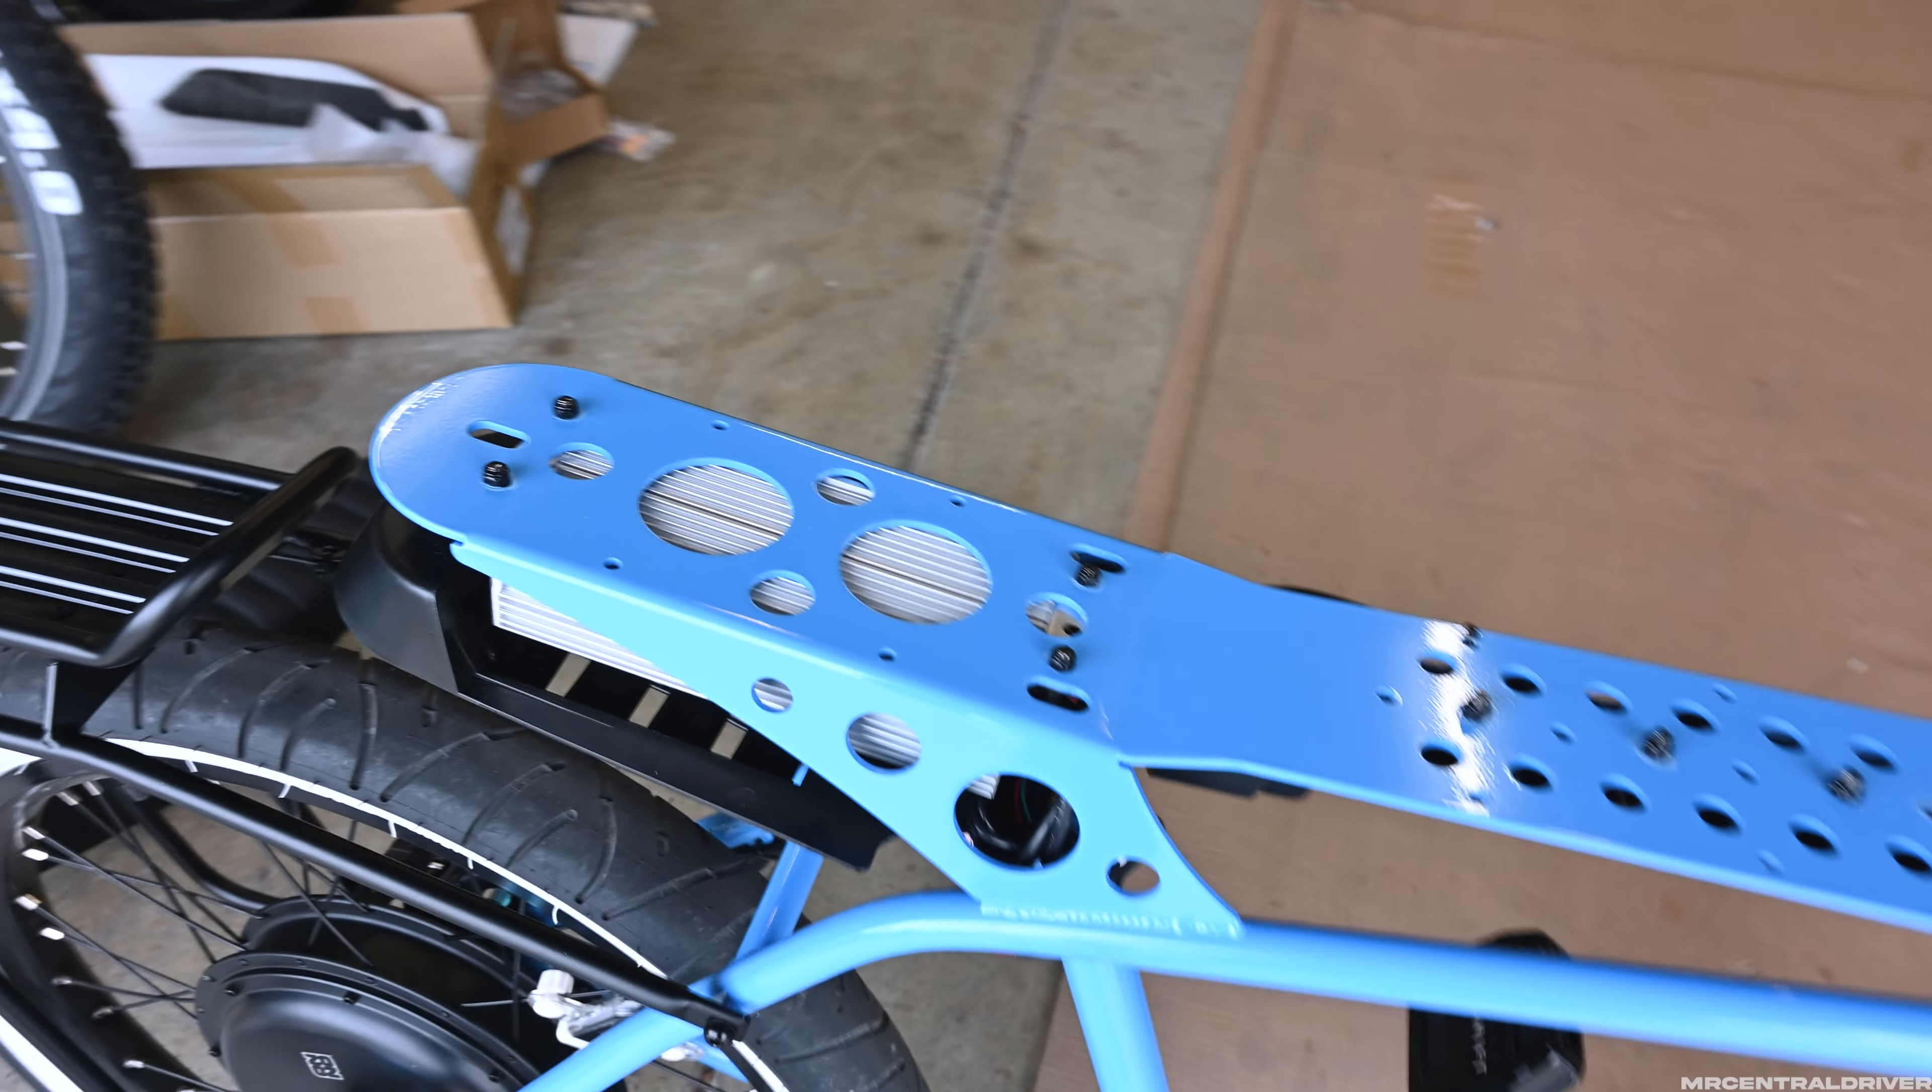So now that the seat is removed now you can kind of get a better idea of how the bike looks without it on there.